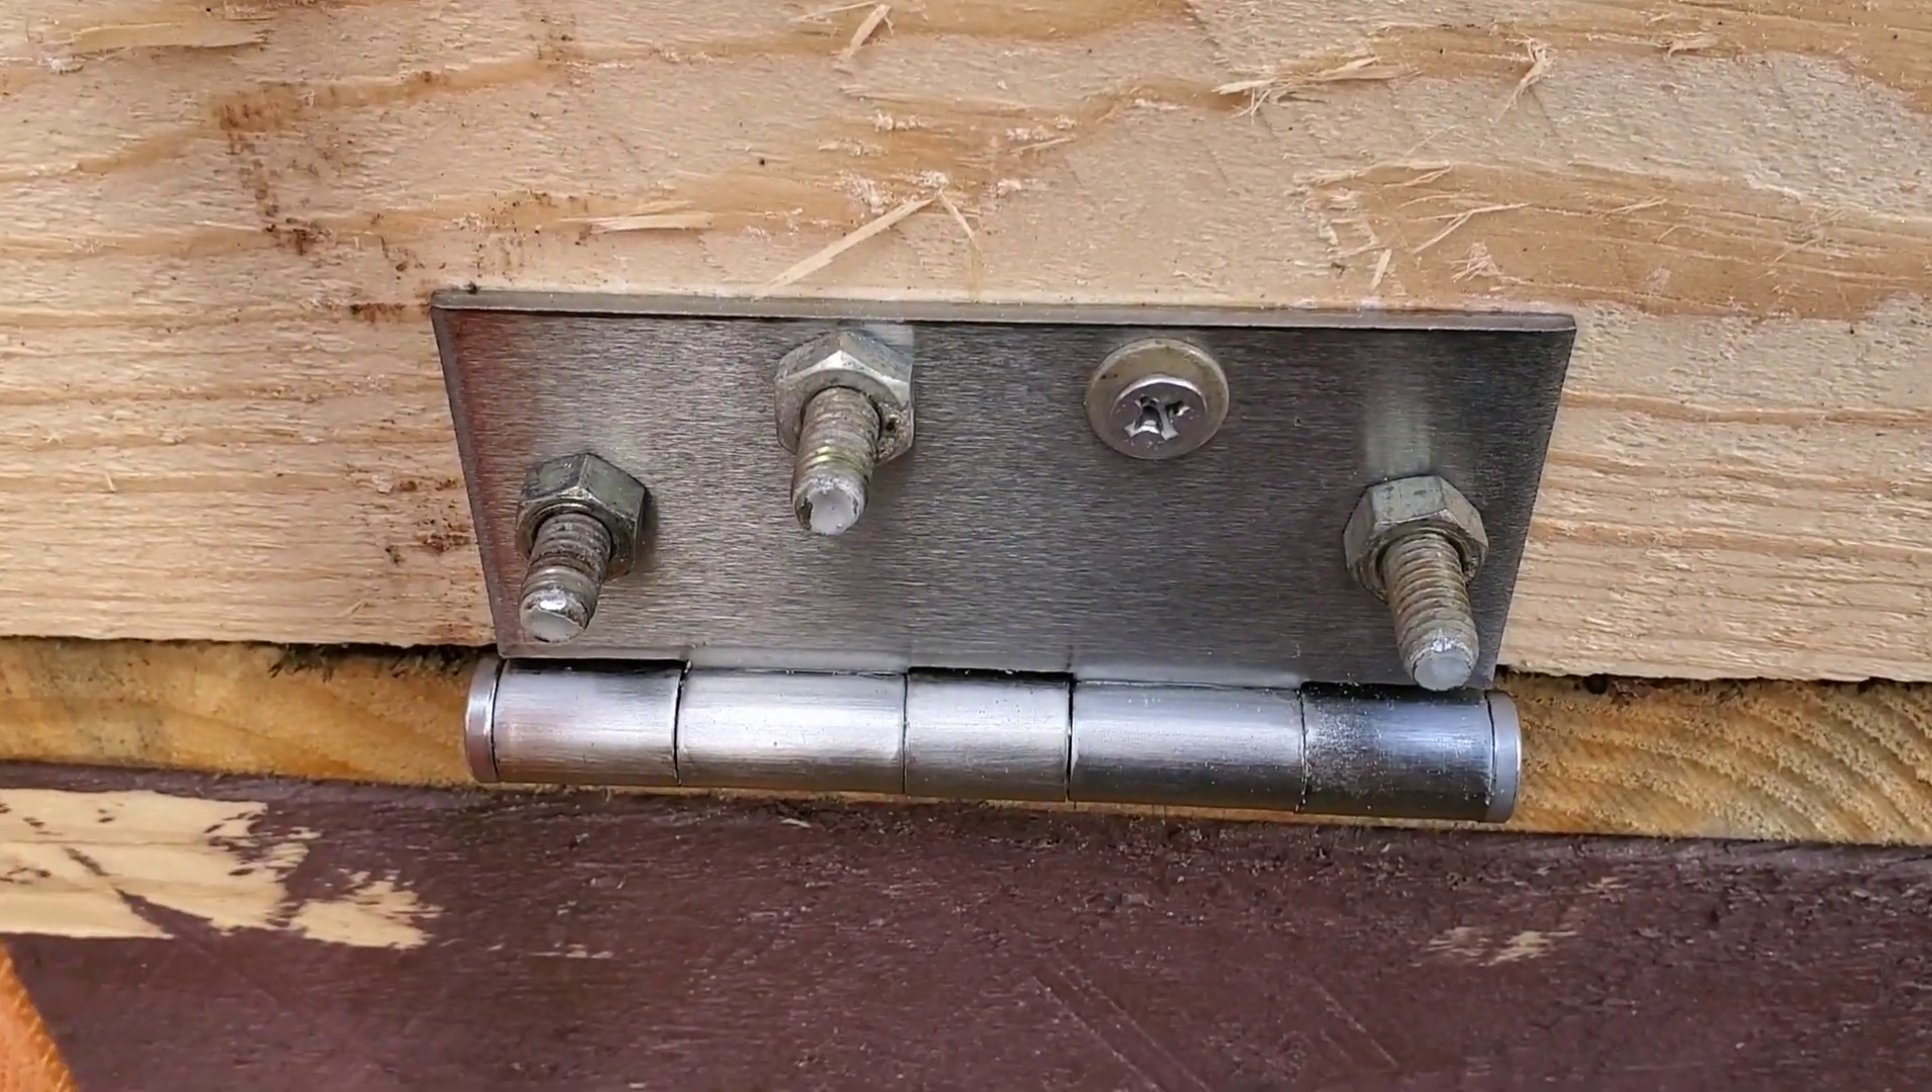Also, we added some bolts all the way through these hinges, all the way through this 1x8.